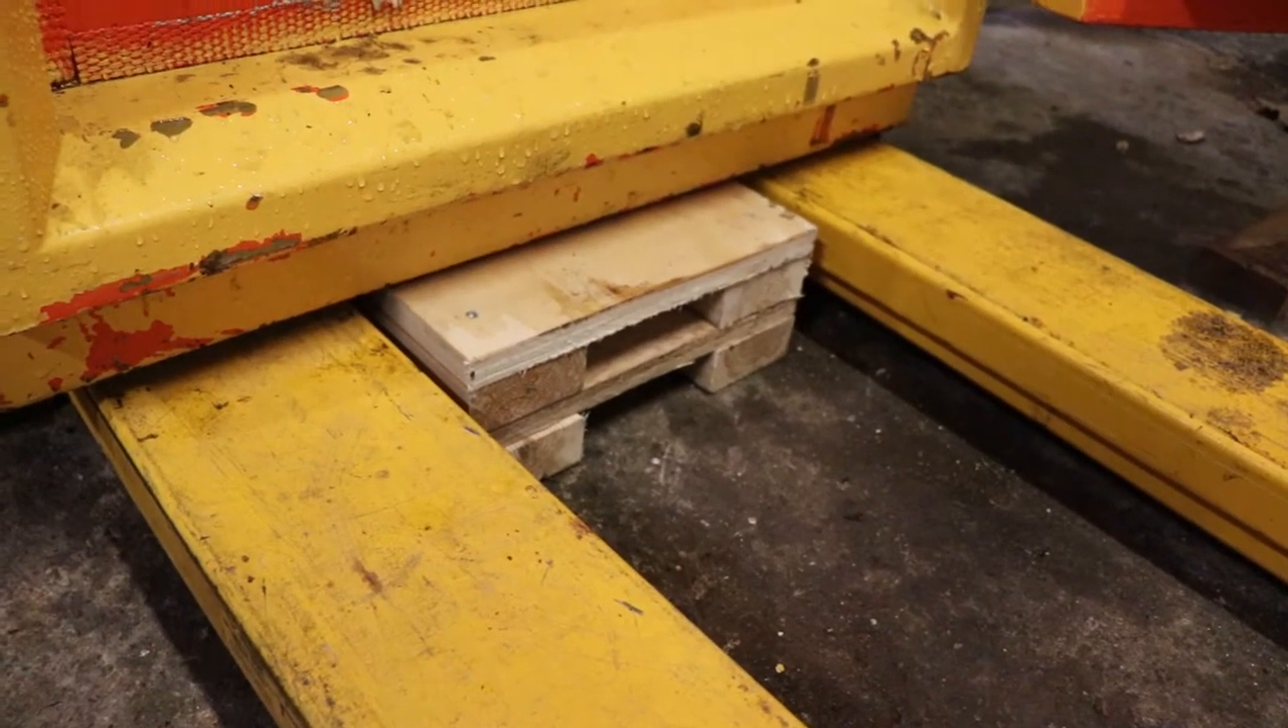I've got some little blocks here that fit between my forks. But they're too narrow.